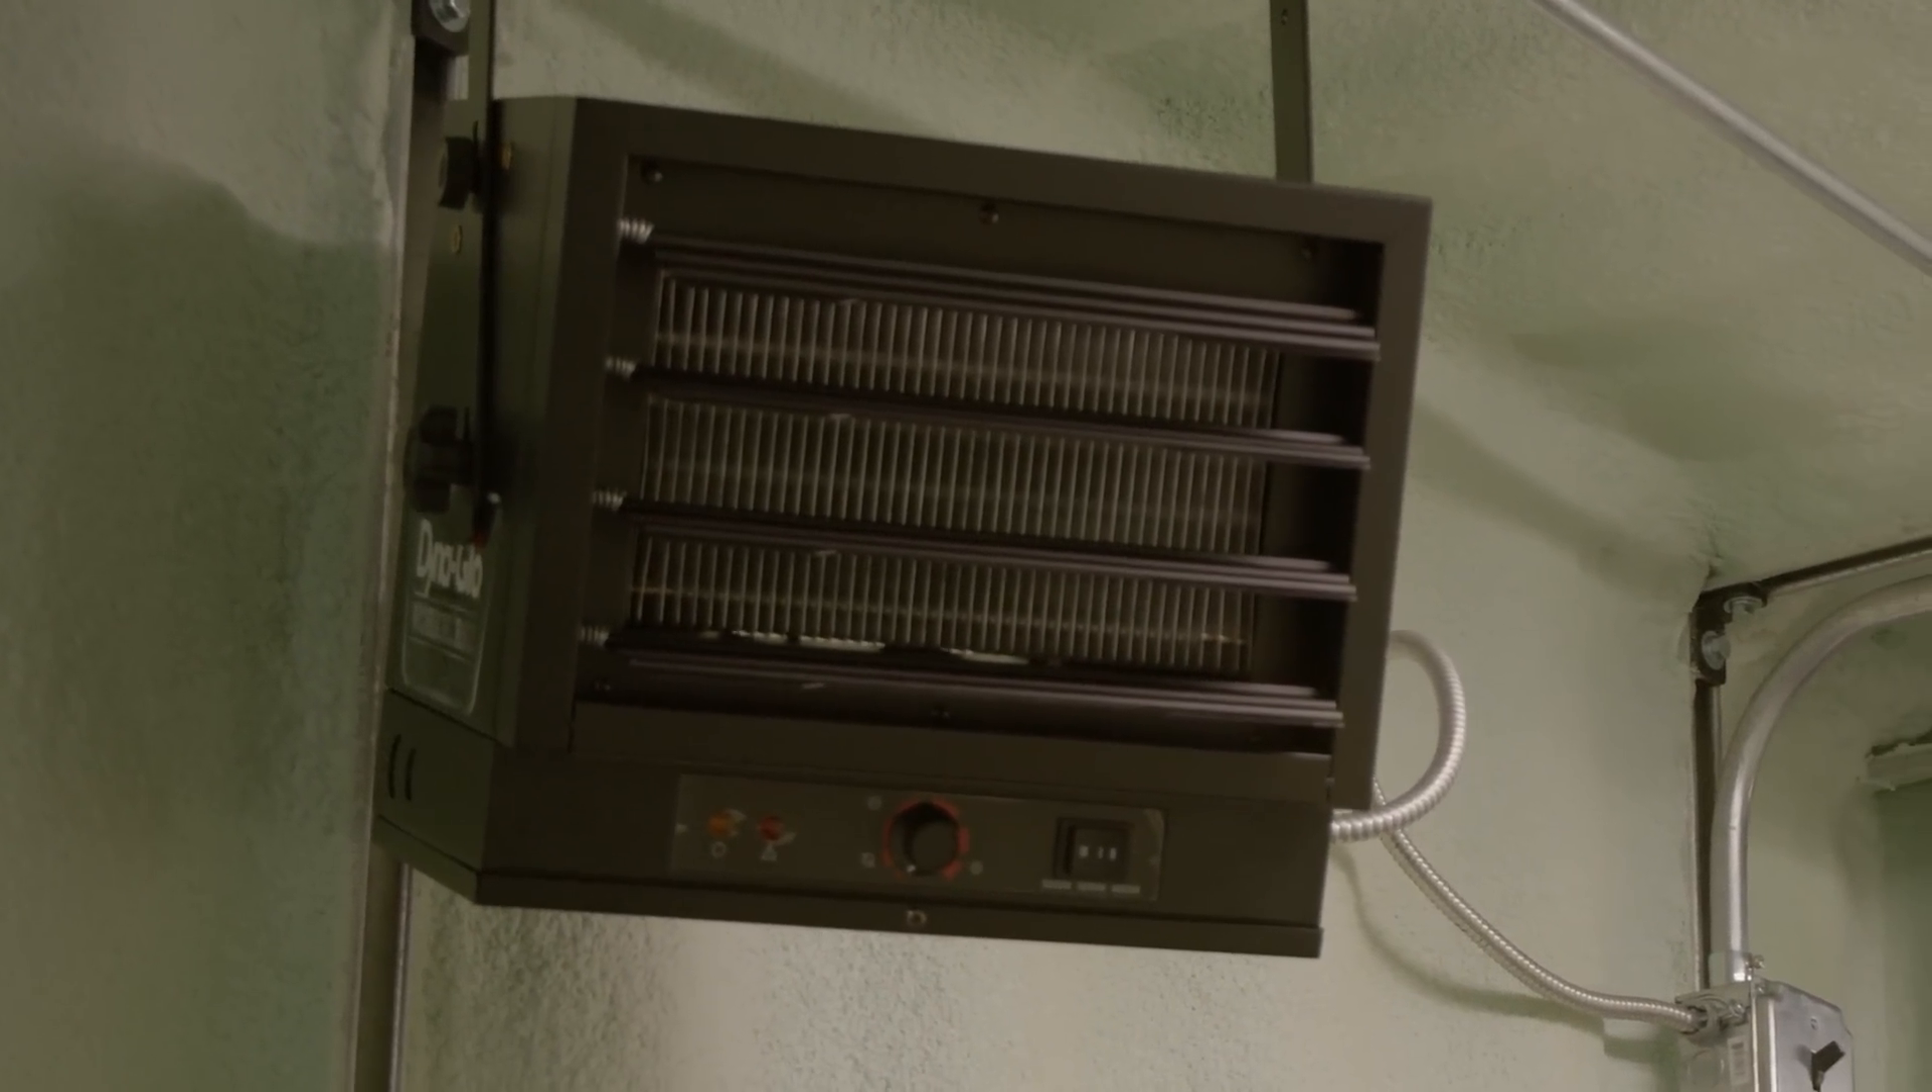And so here's the final fitment of the electric heaters.